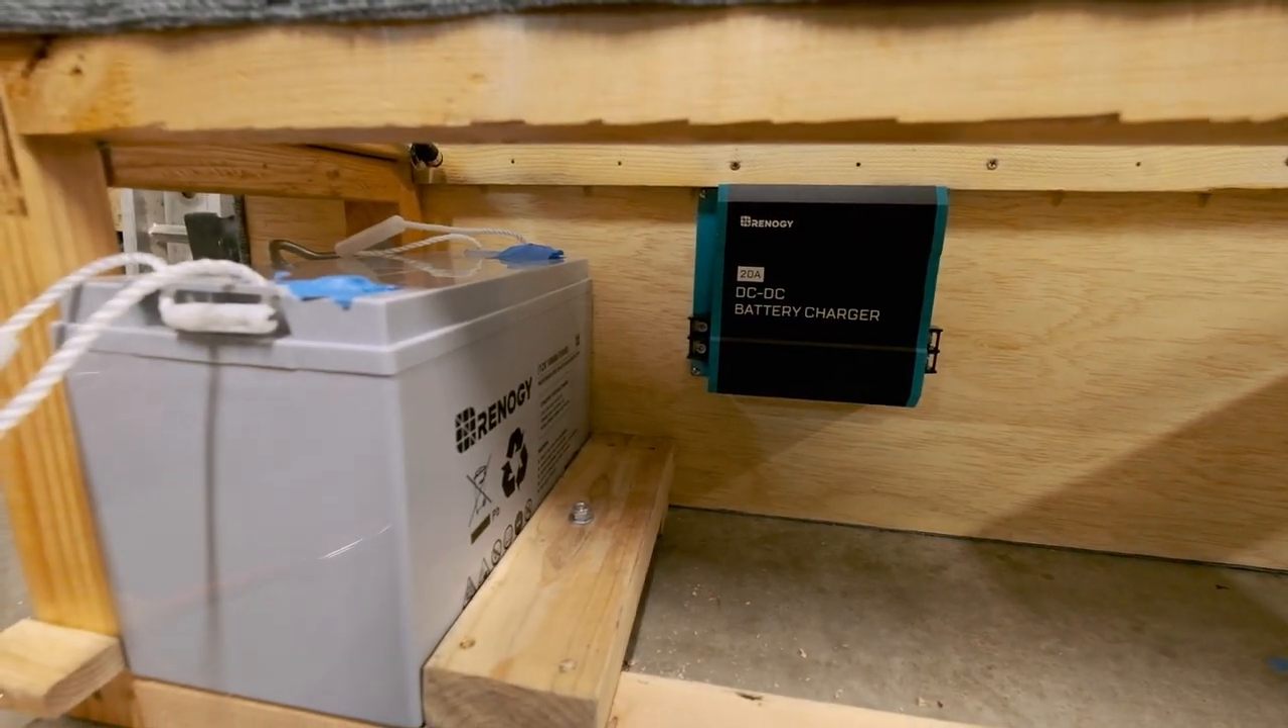And then I went ahead and installed the DC -DC charger here as well.